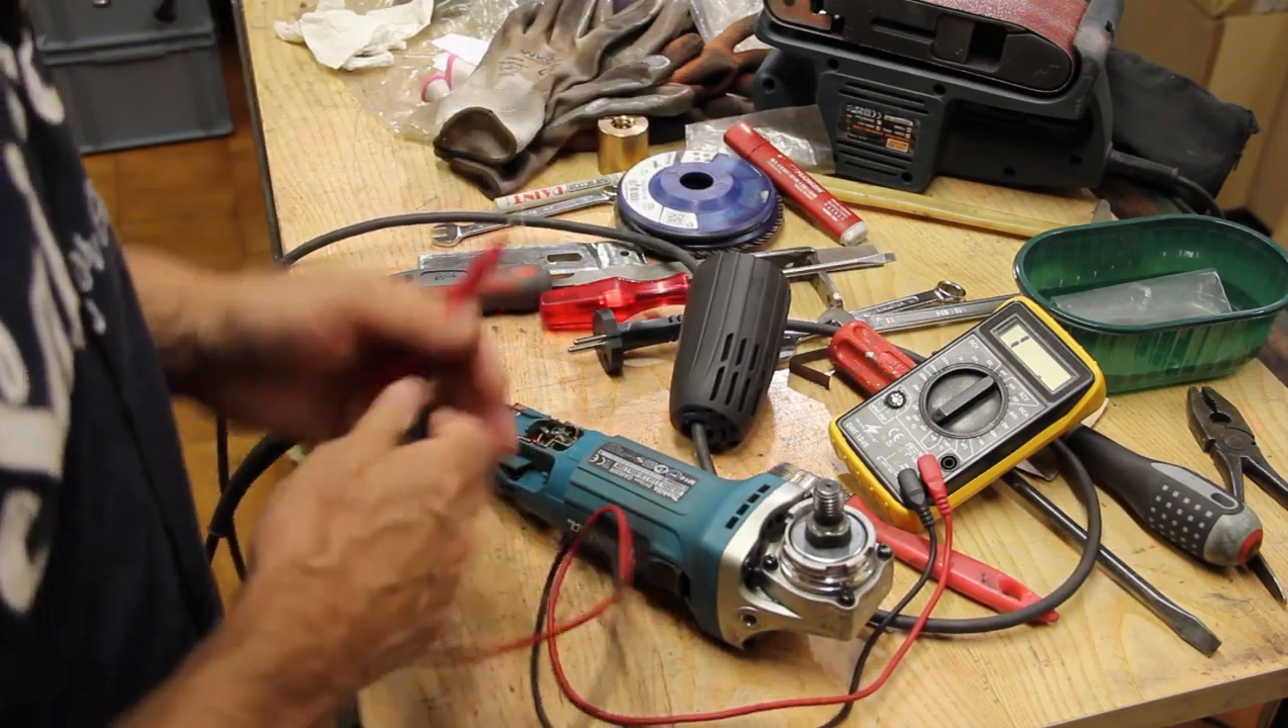I've already opened the back of the angle grinder.